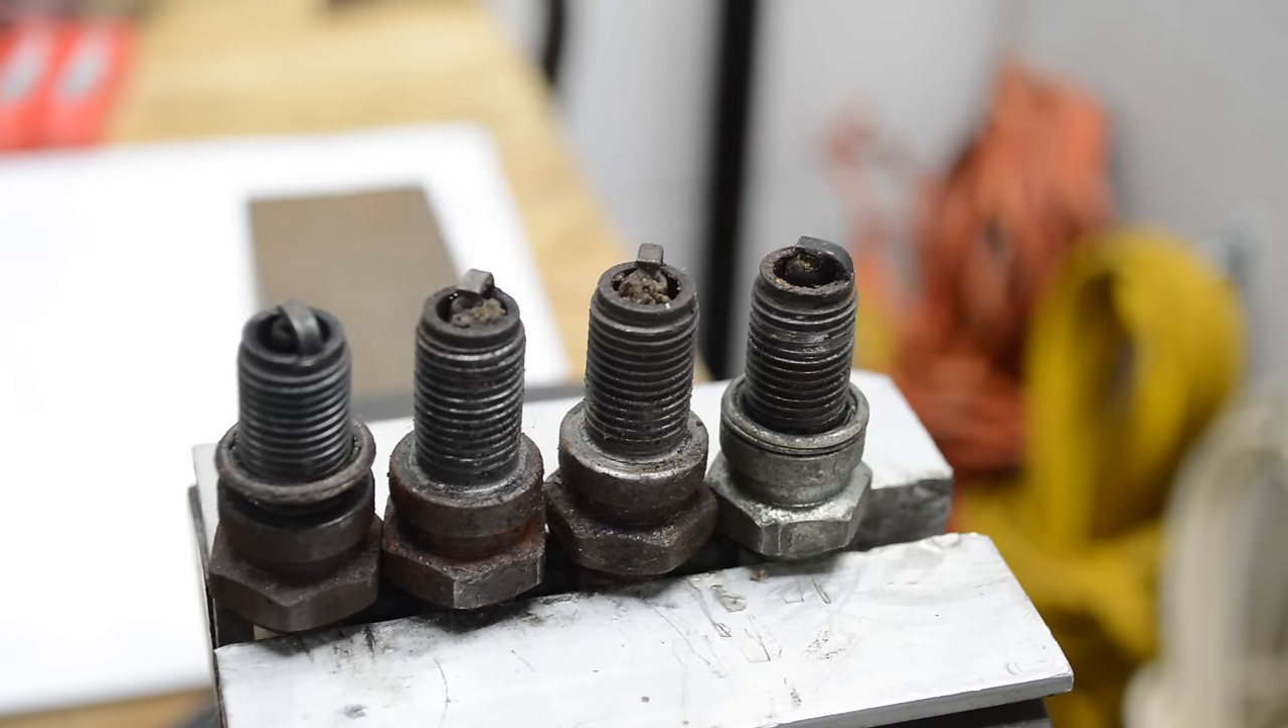Anyway, here are the spark plugs. I went ahead and pulled them in advance.